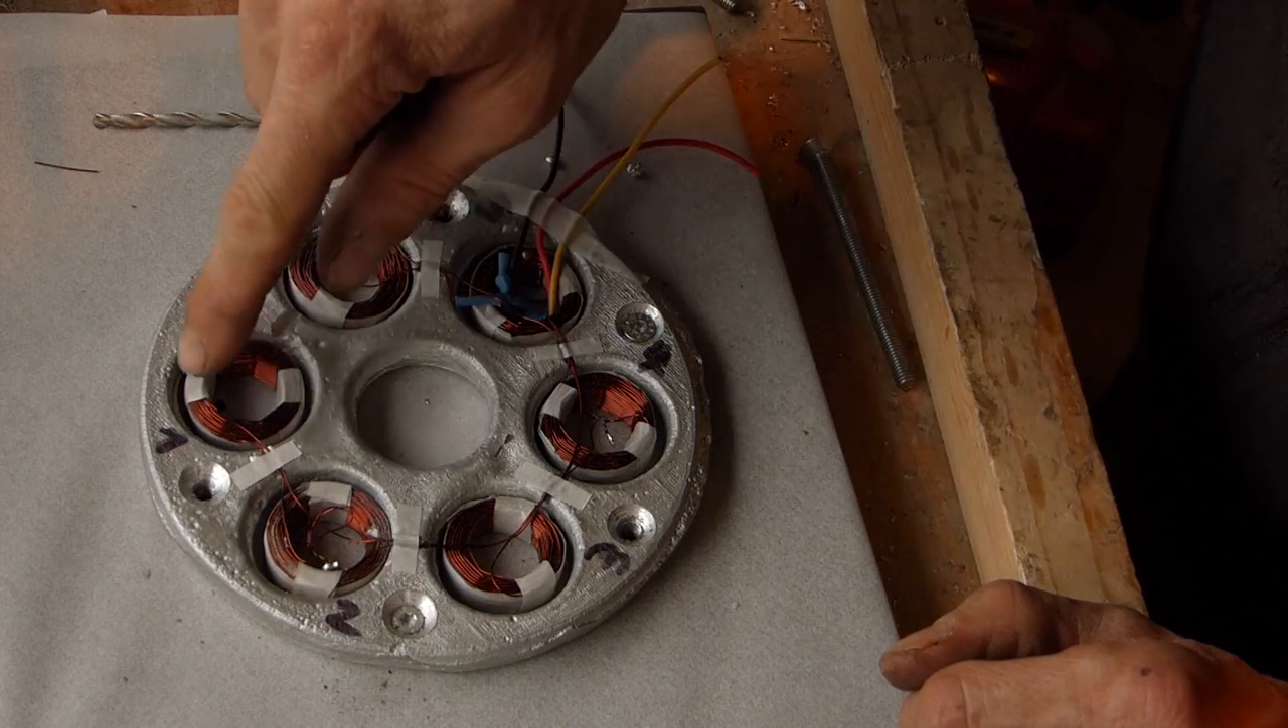Voilà, les six bobines sont en place, elles sont posées dans le même sens d'enroulement, elles ont chacun un brin à l'intérieur et un brin à l'extérieur.